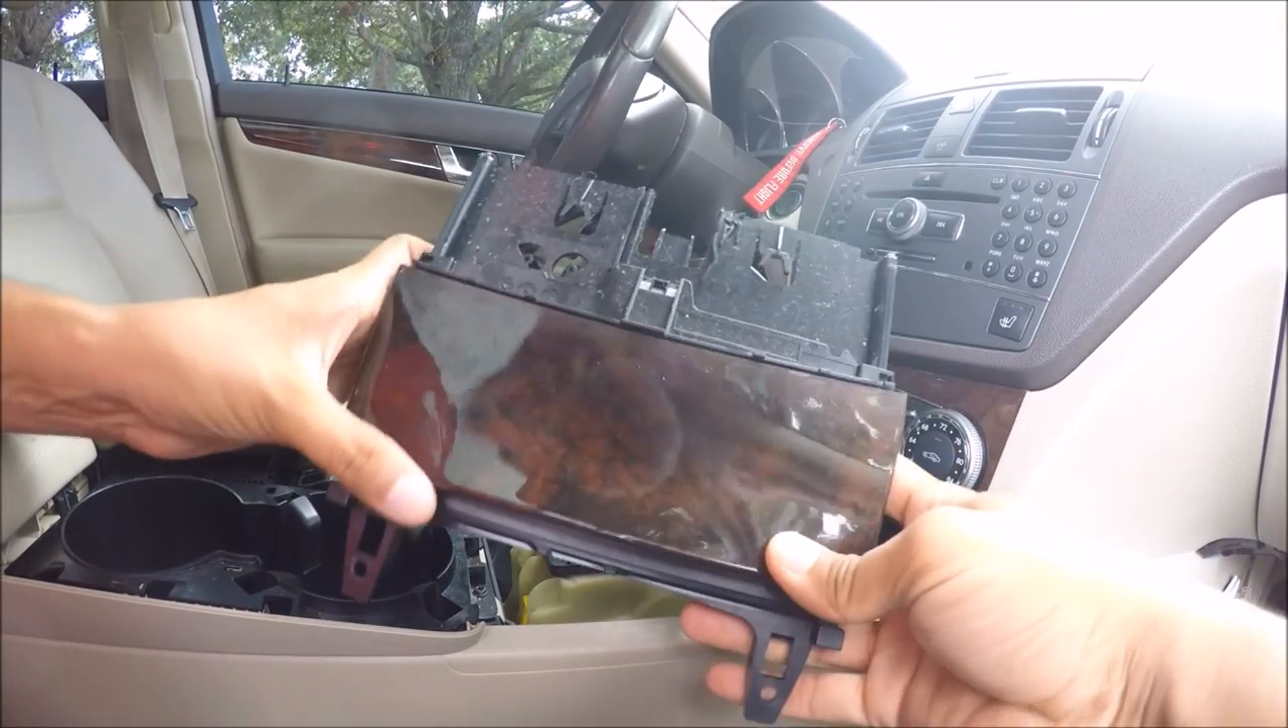Your center ashtray is completely detached.